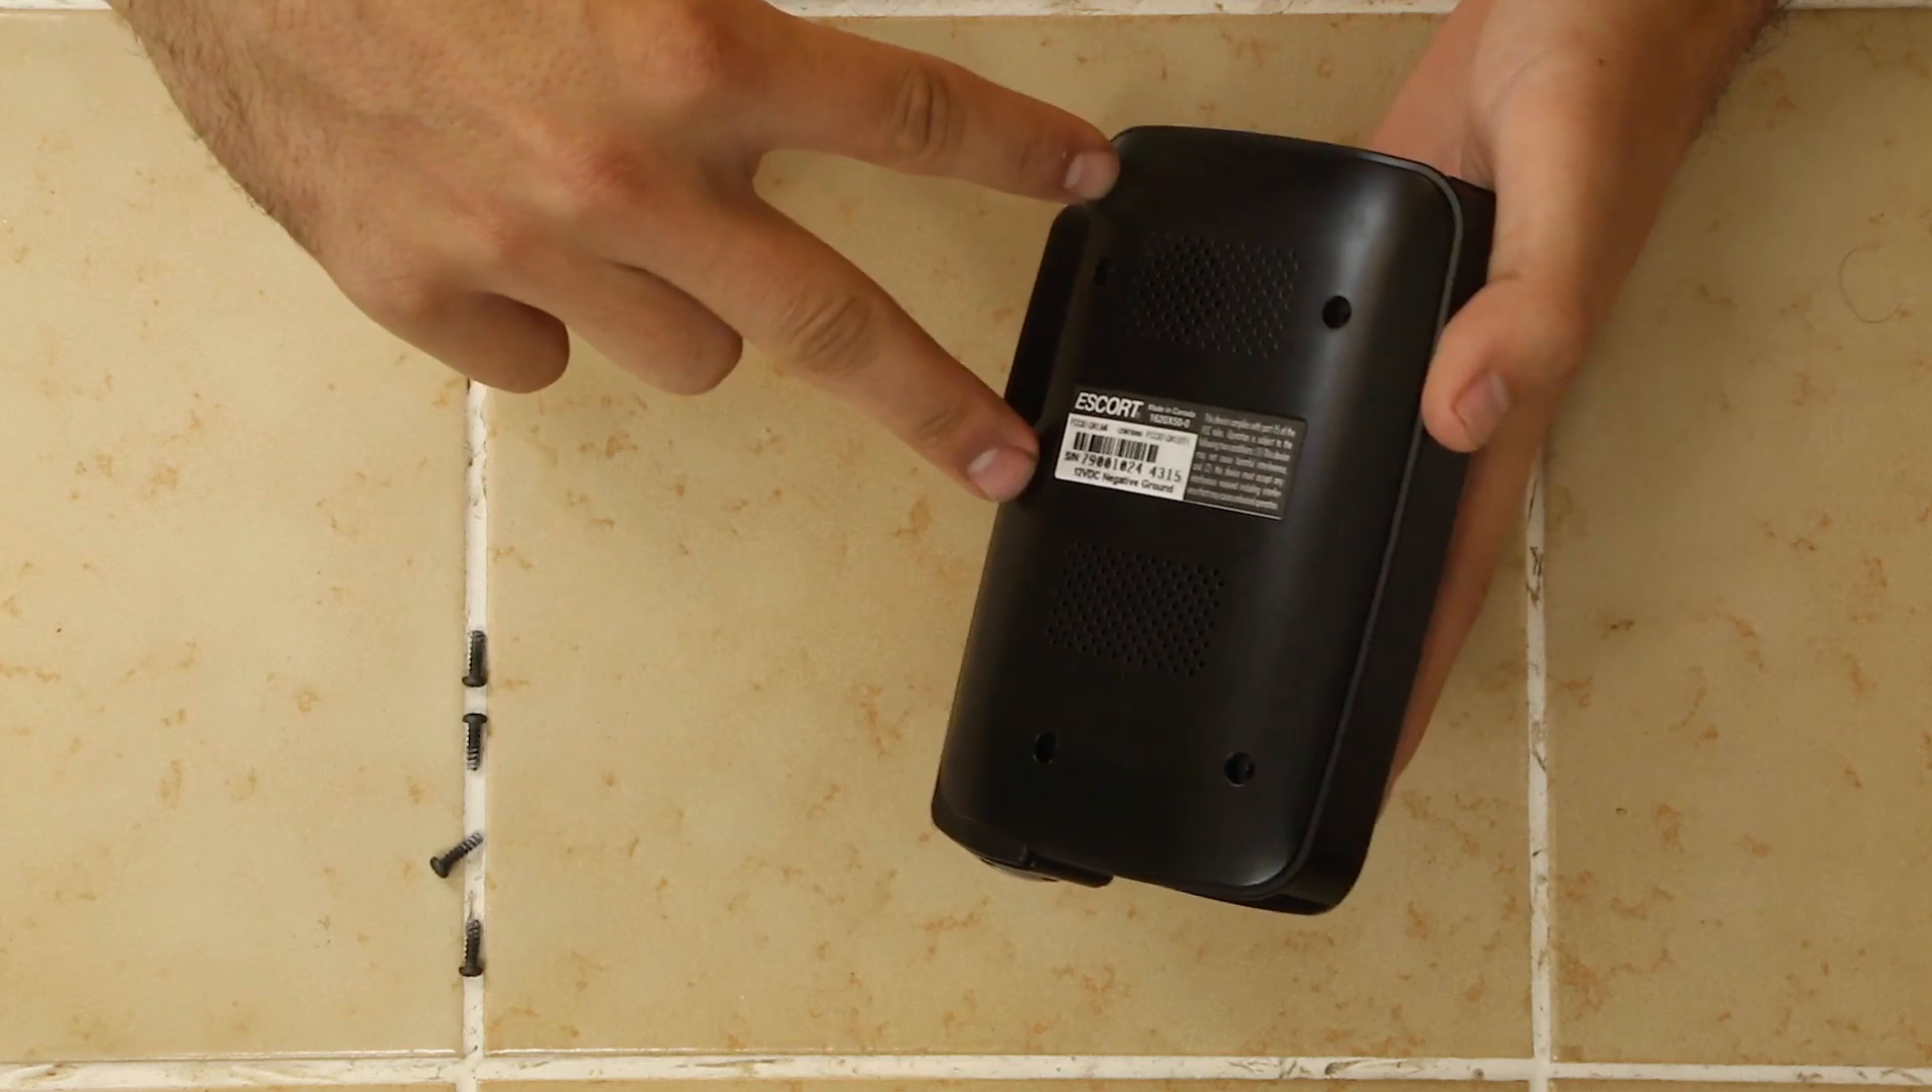So we've got the four screws removed.